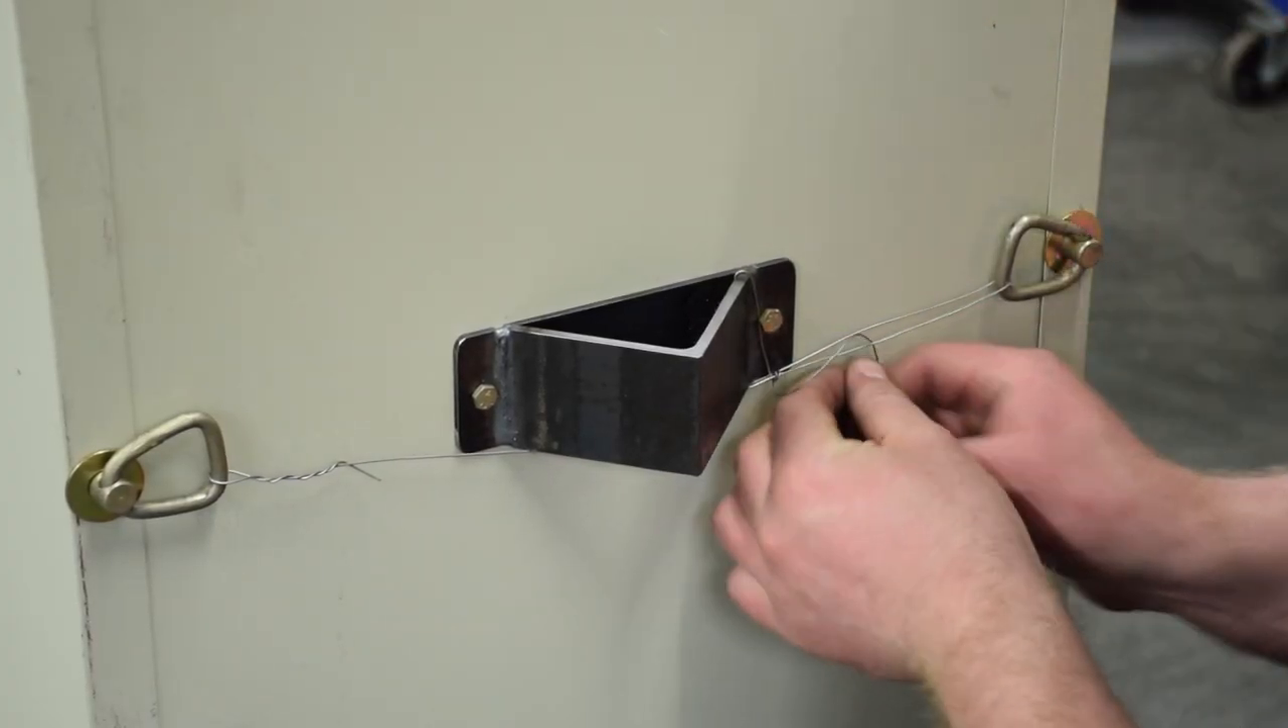For the D-rings, I just wired them together and that was enough to stop them from spinning.